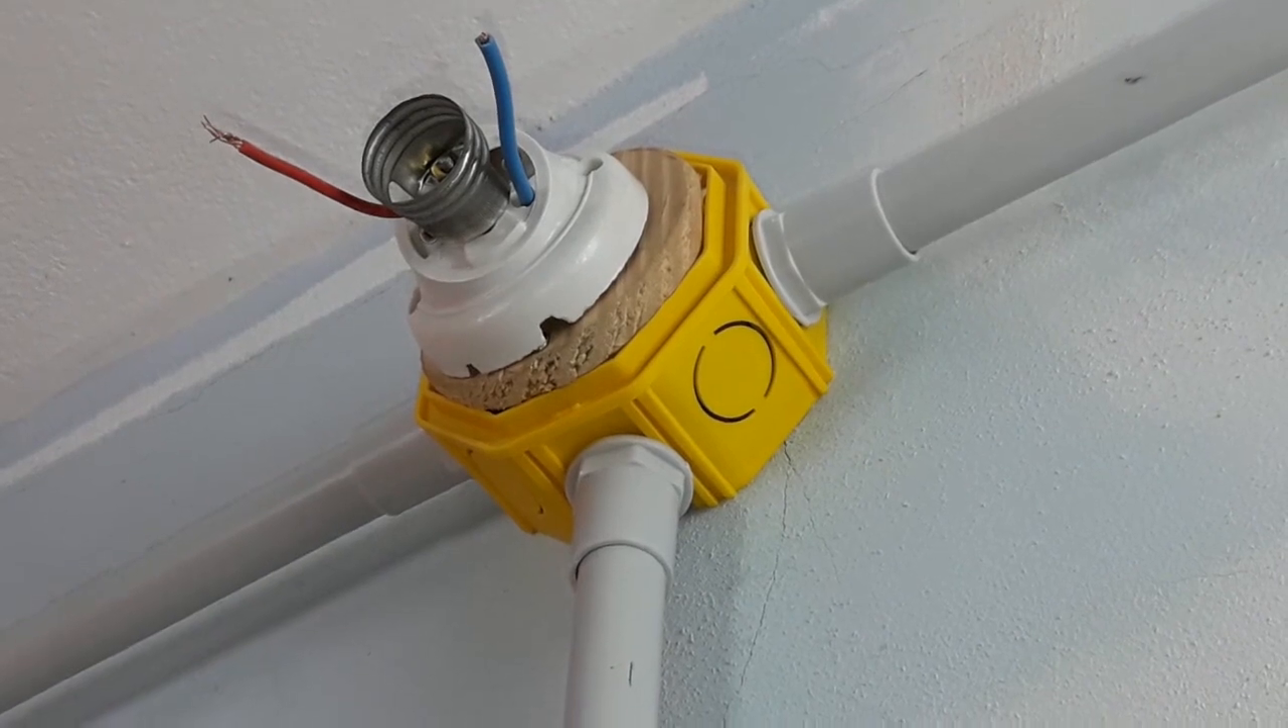Ahí ya están los dos cables pasados.